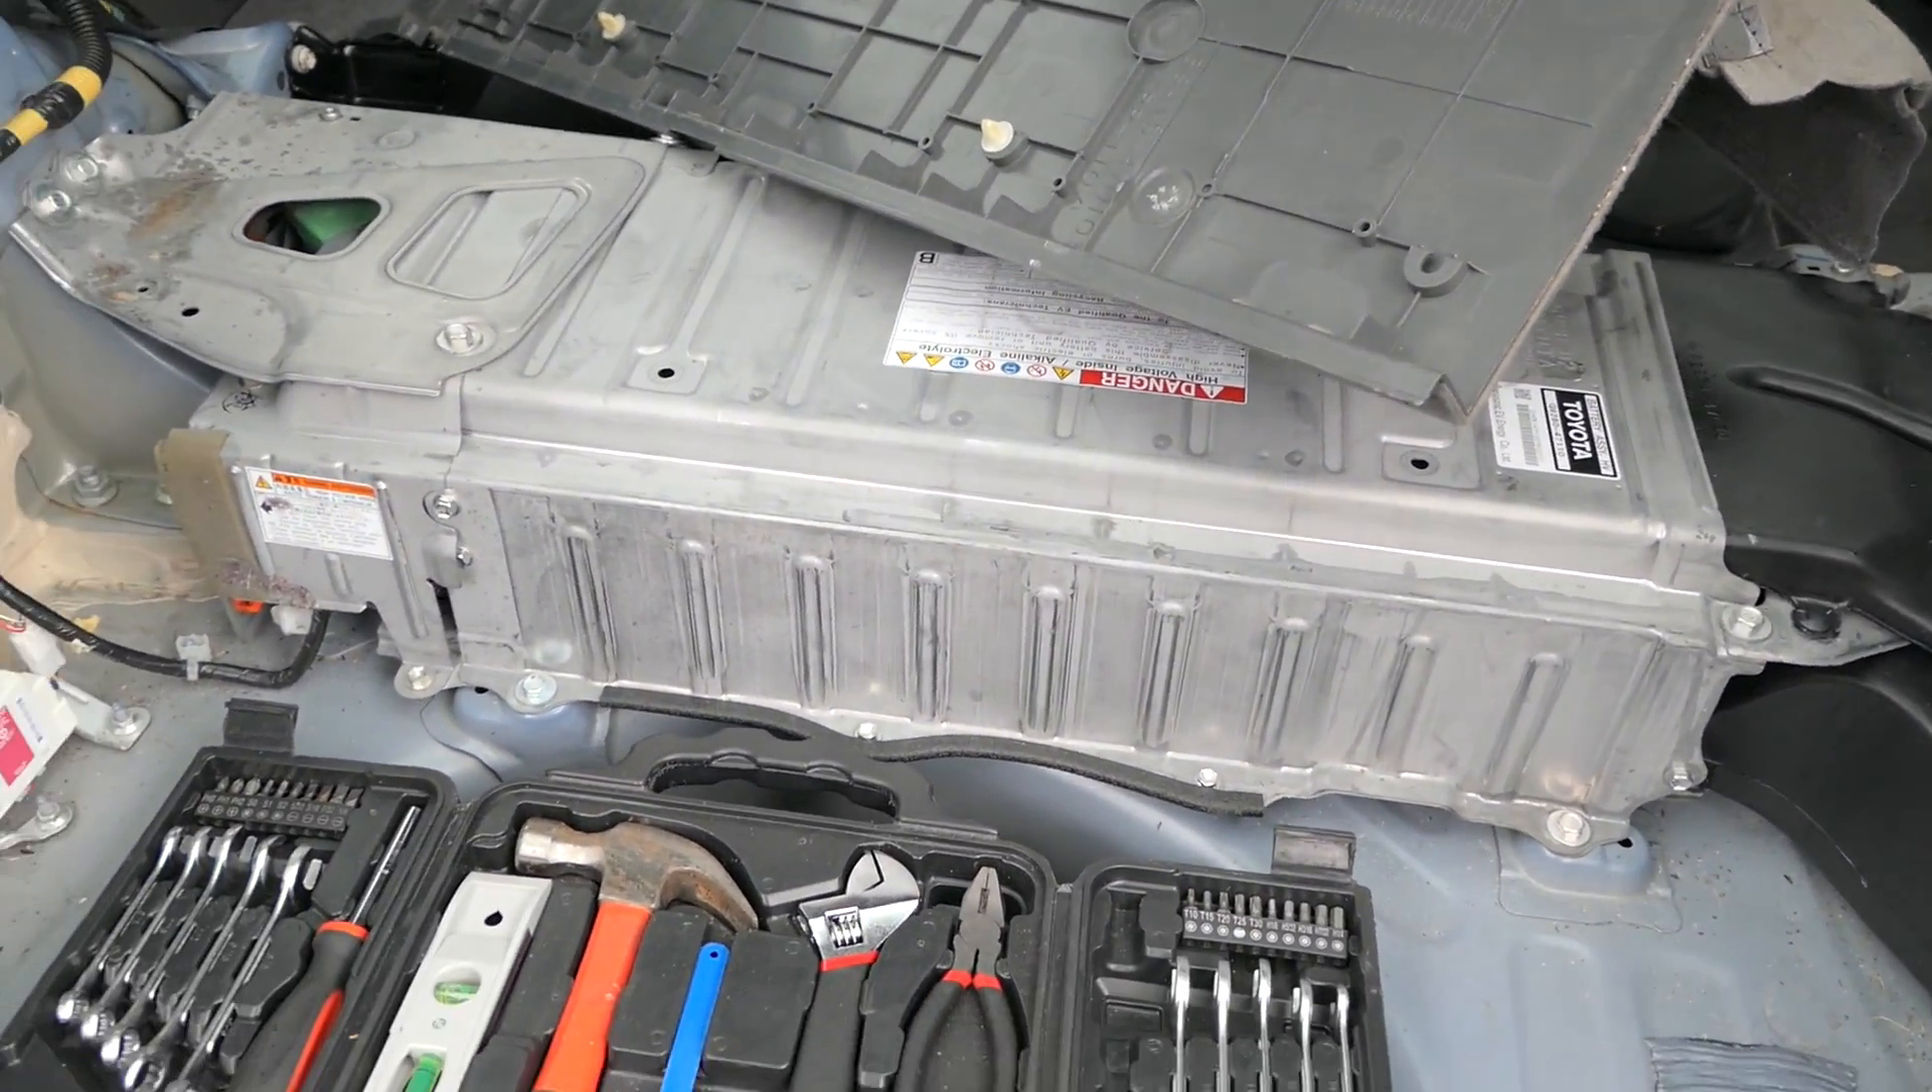The battery is in the car so I haven't put all the trims on or anything like that.